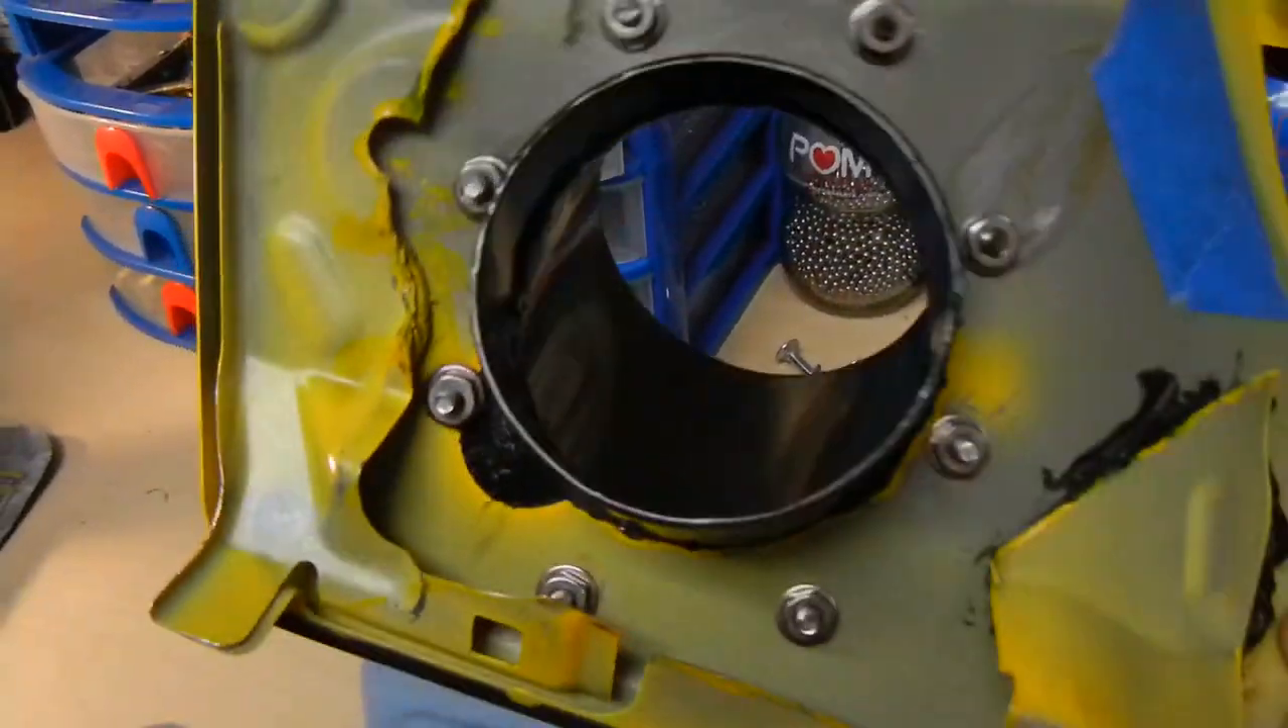And I used, instead of the rivets, I used stainless steel screws.